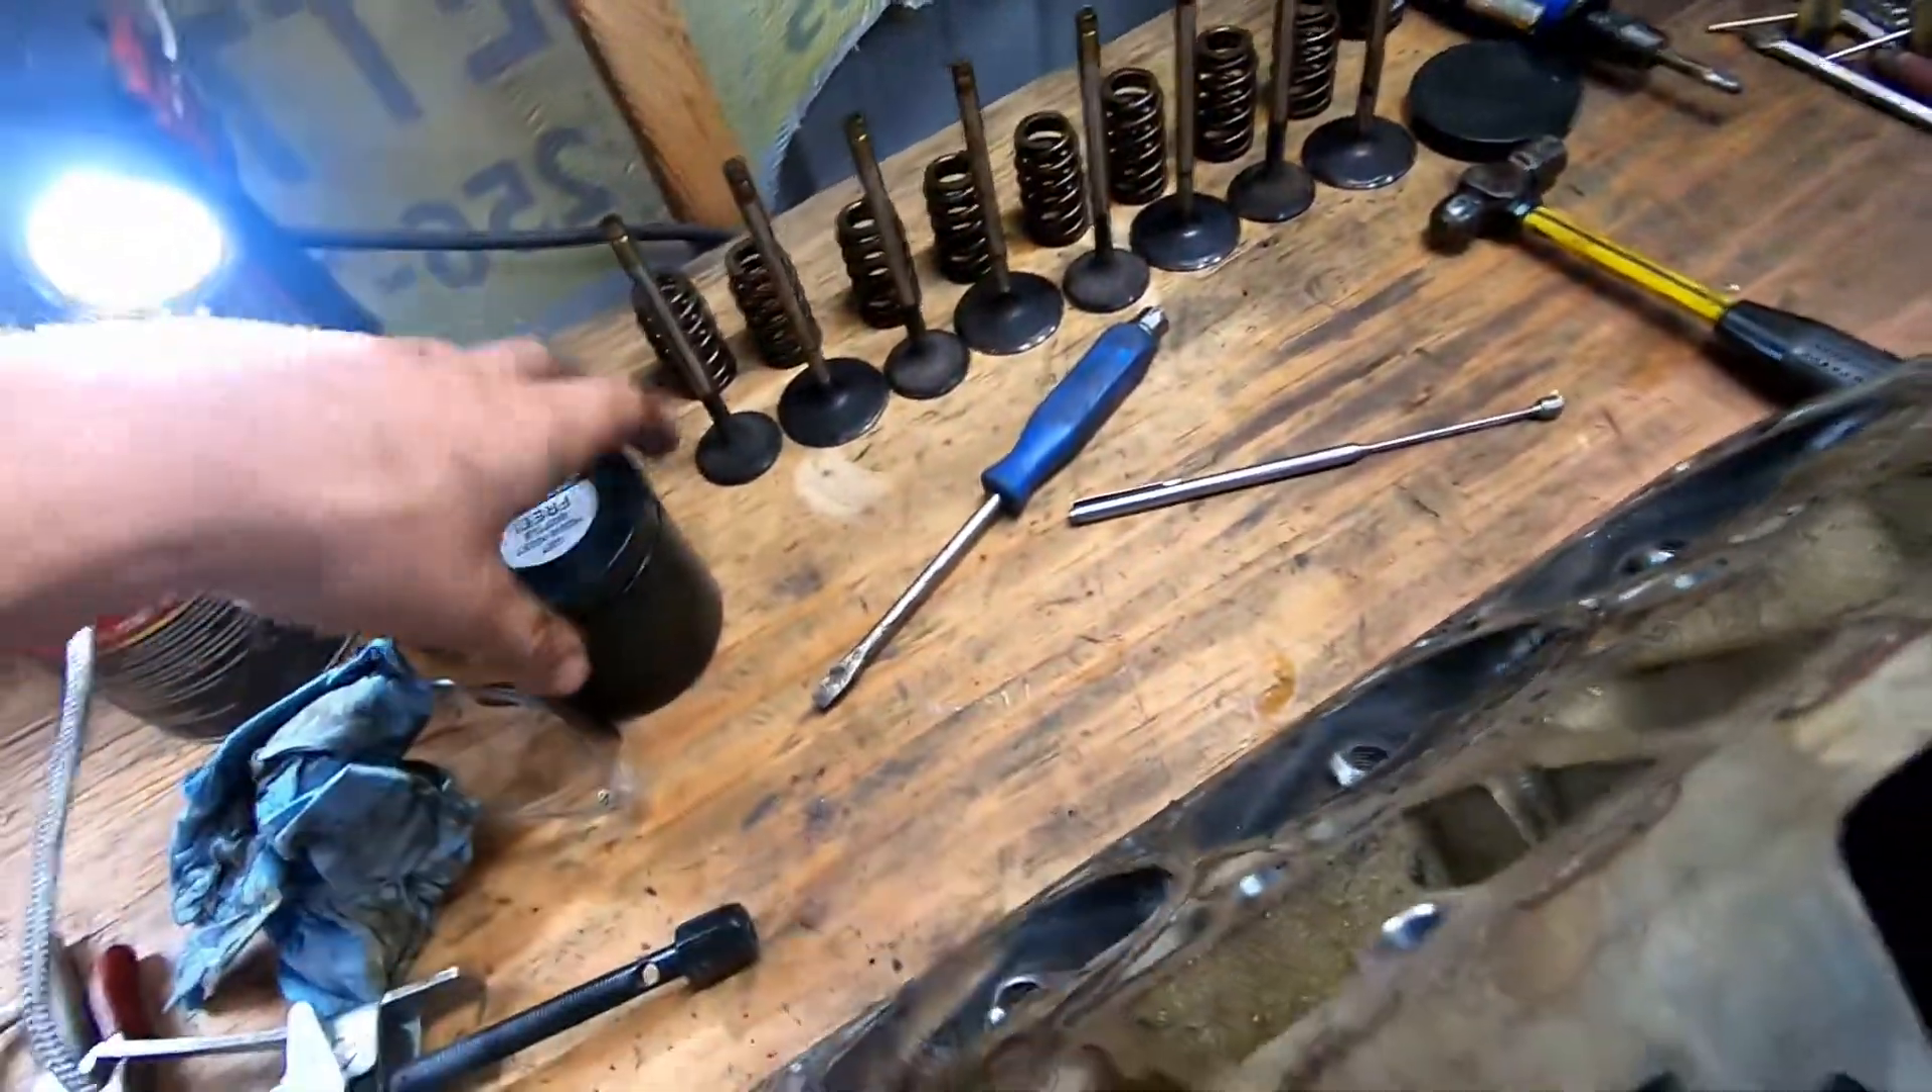We got all our valve springs retainers out.